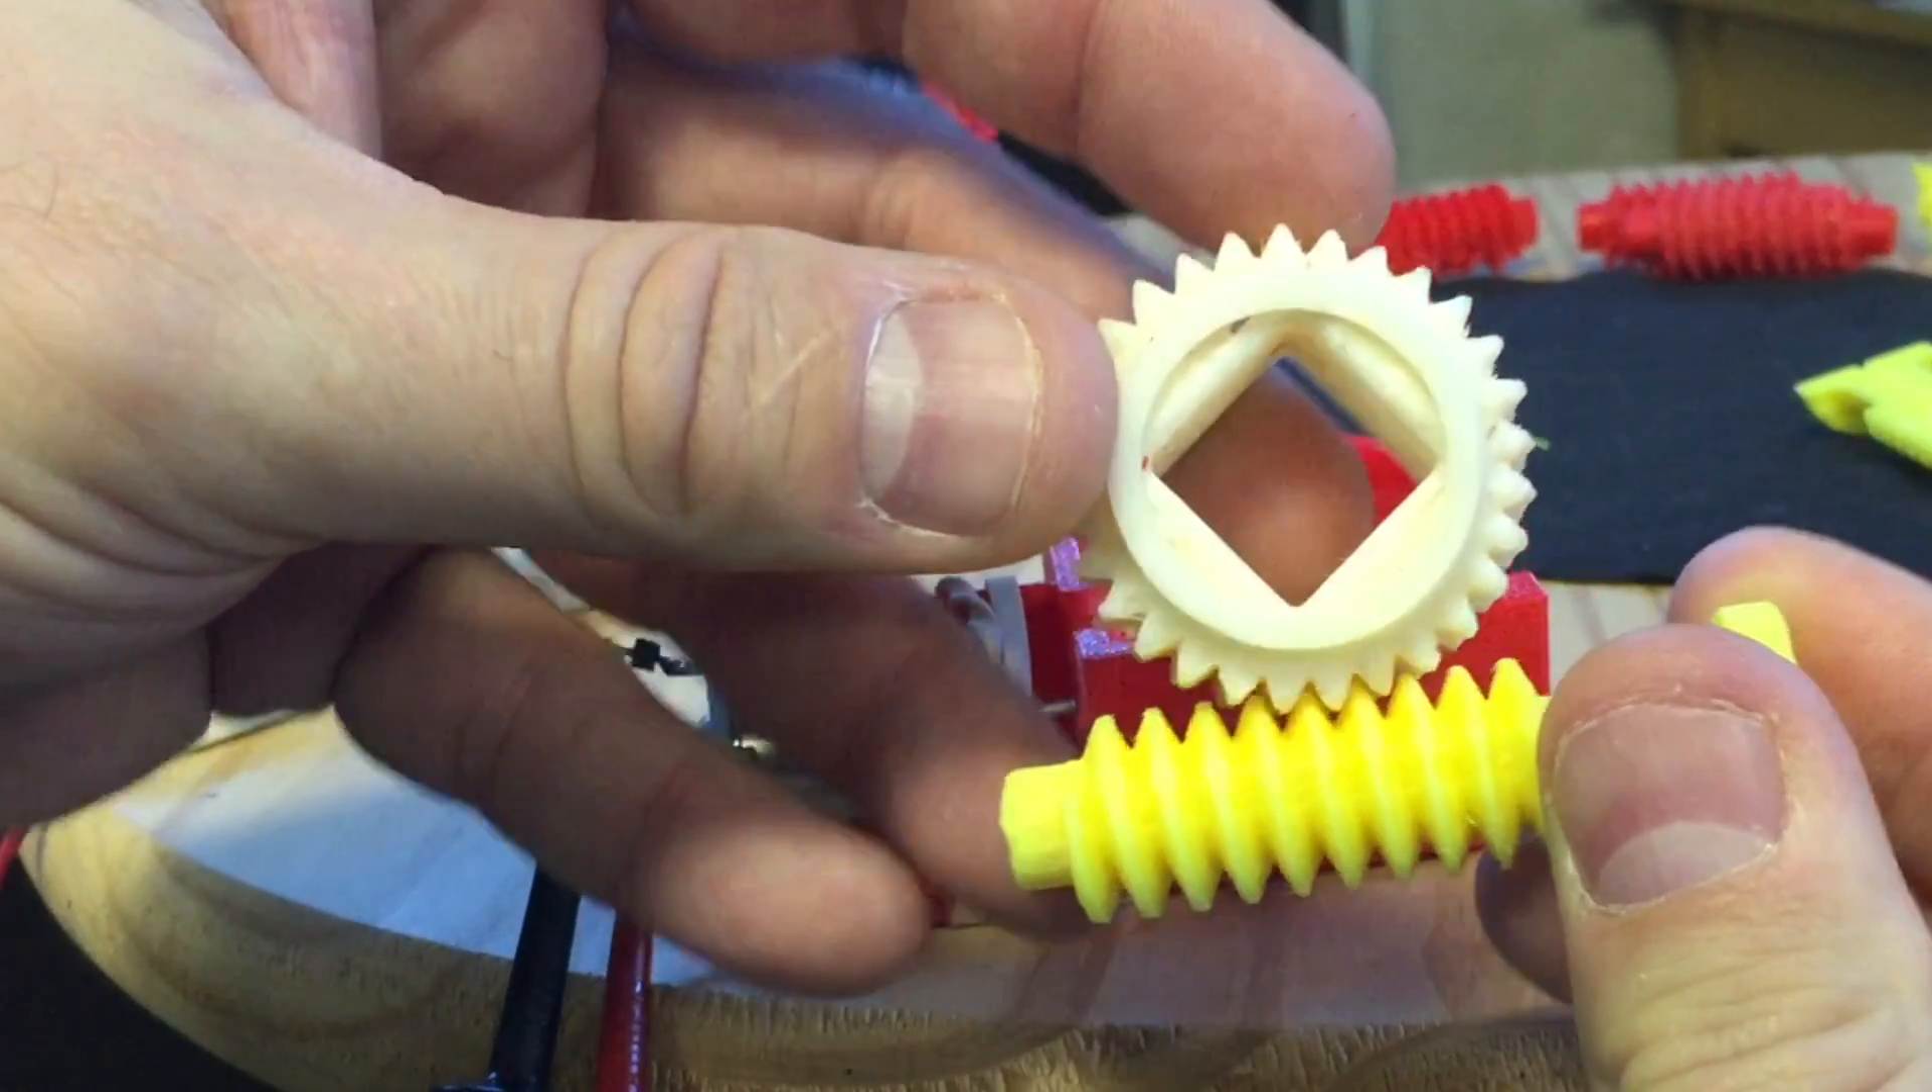And you can see that the way it fits with the other gear, that the triangular teeth are so much better than what I originally was getting with the rounded teeth.